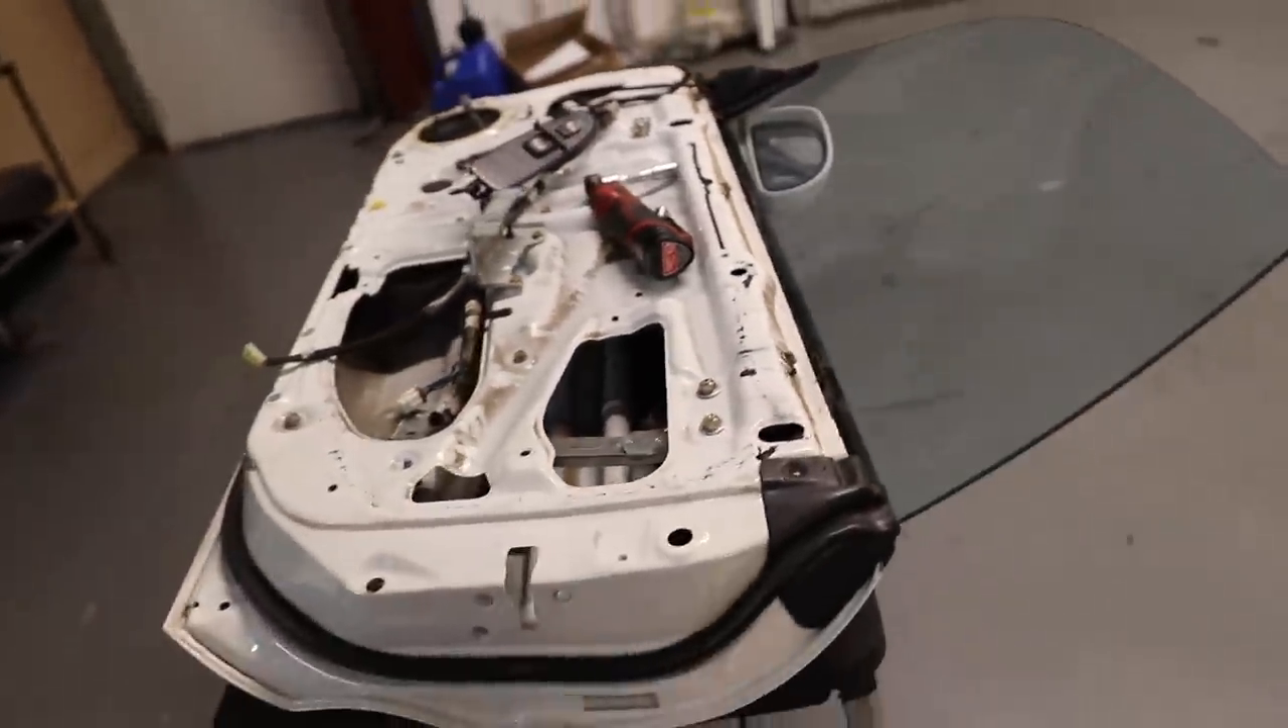This is actually the passenger side door i still need to get the glass out of this one.